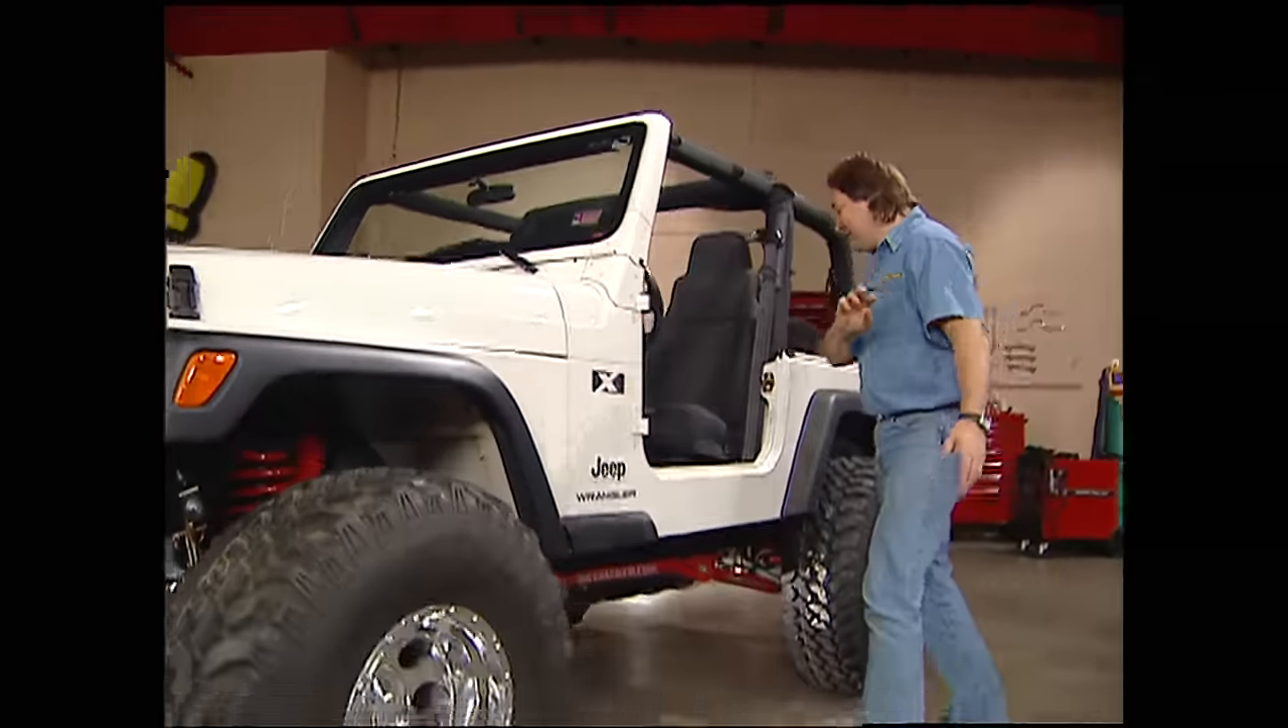Unfortunately, we've got a lot of rubber sticking out on the sides and that brings up a couple of issues.